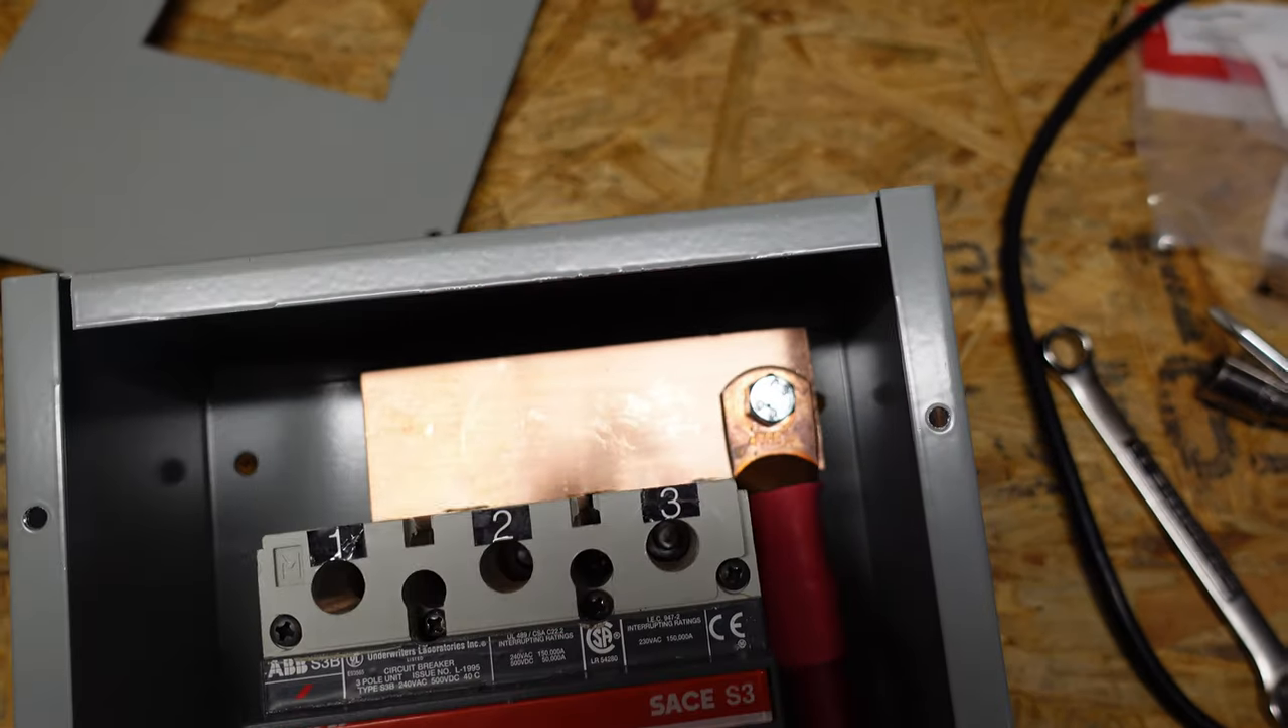You see I got the positive cable coming up the right hand side going to the top copper plate there.